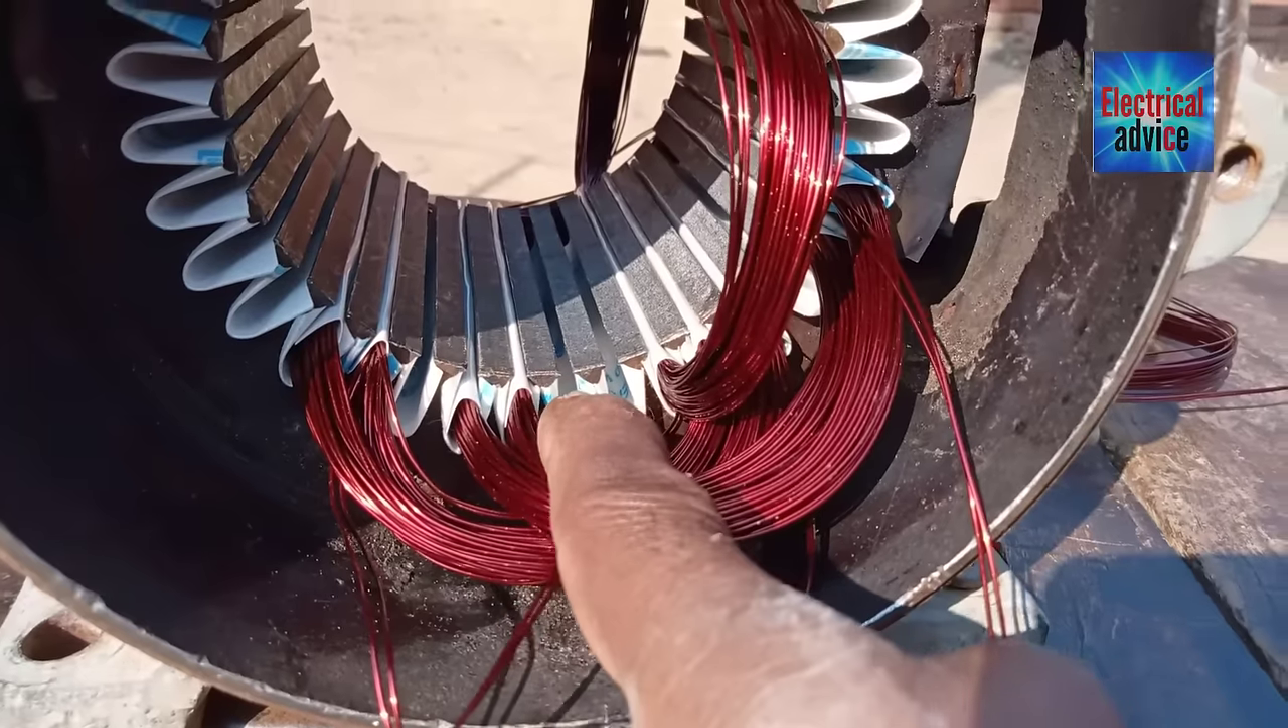एक side से मने coil डाल ली है।